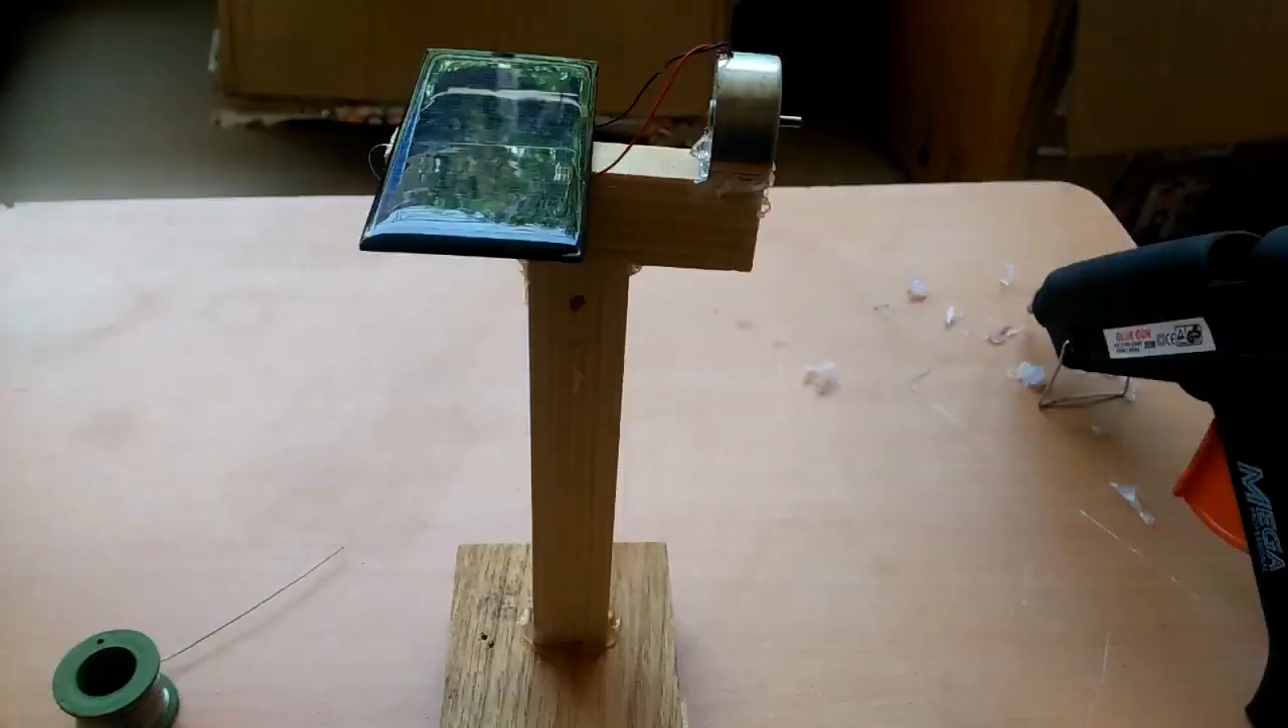So friends यह motor और solar panel glue की help से connect हो चुके हैं इस piece के उपर।